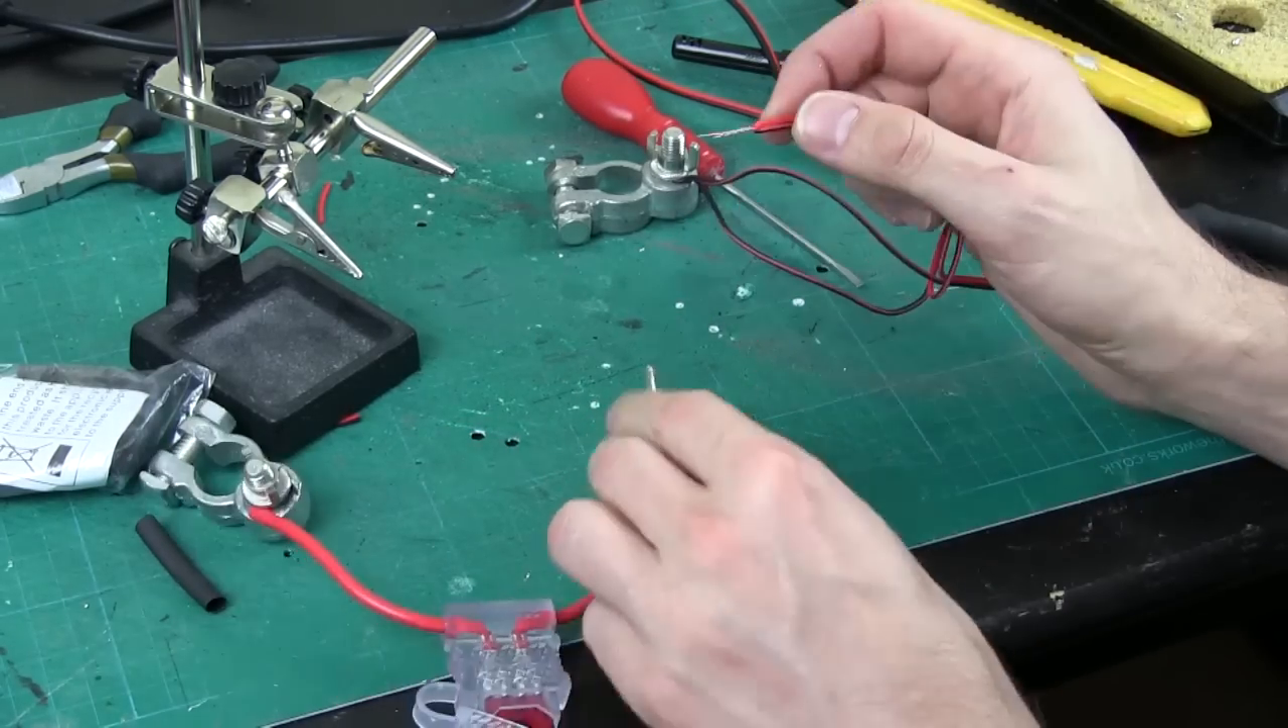So all that remains is to join my positive wires together.